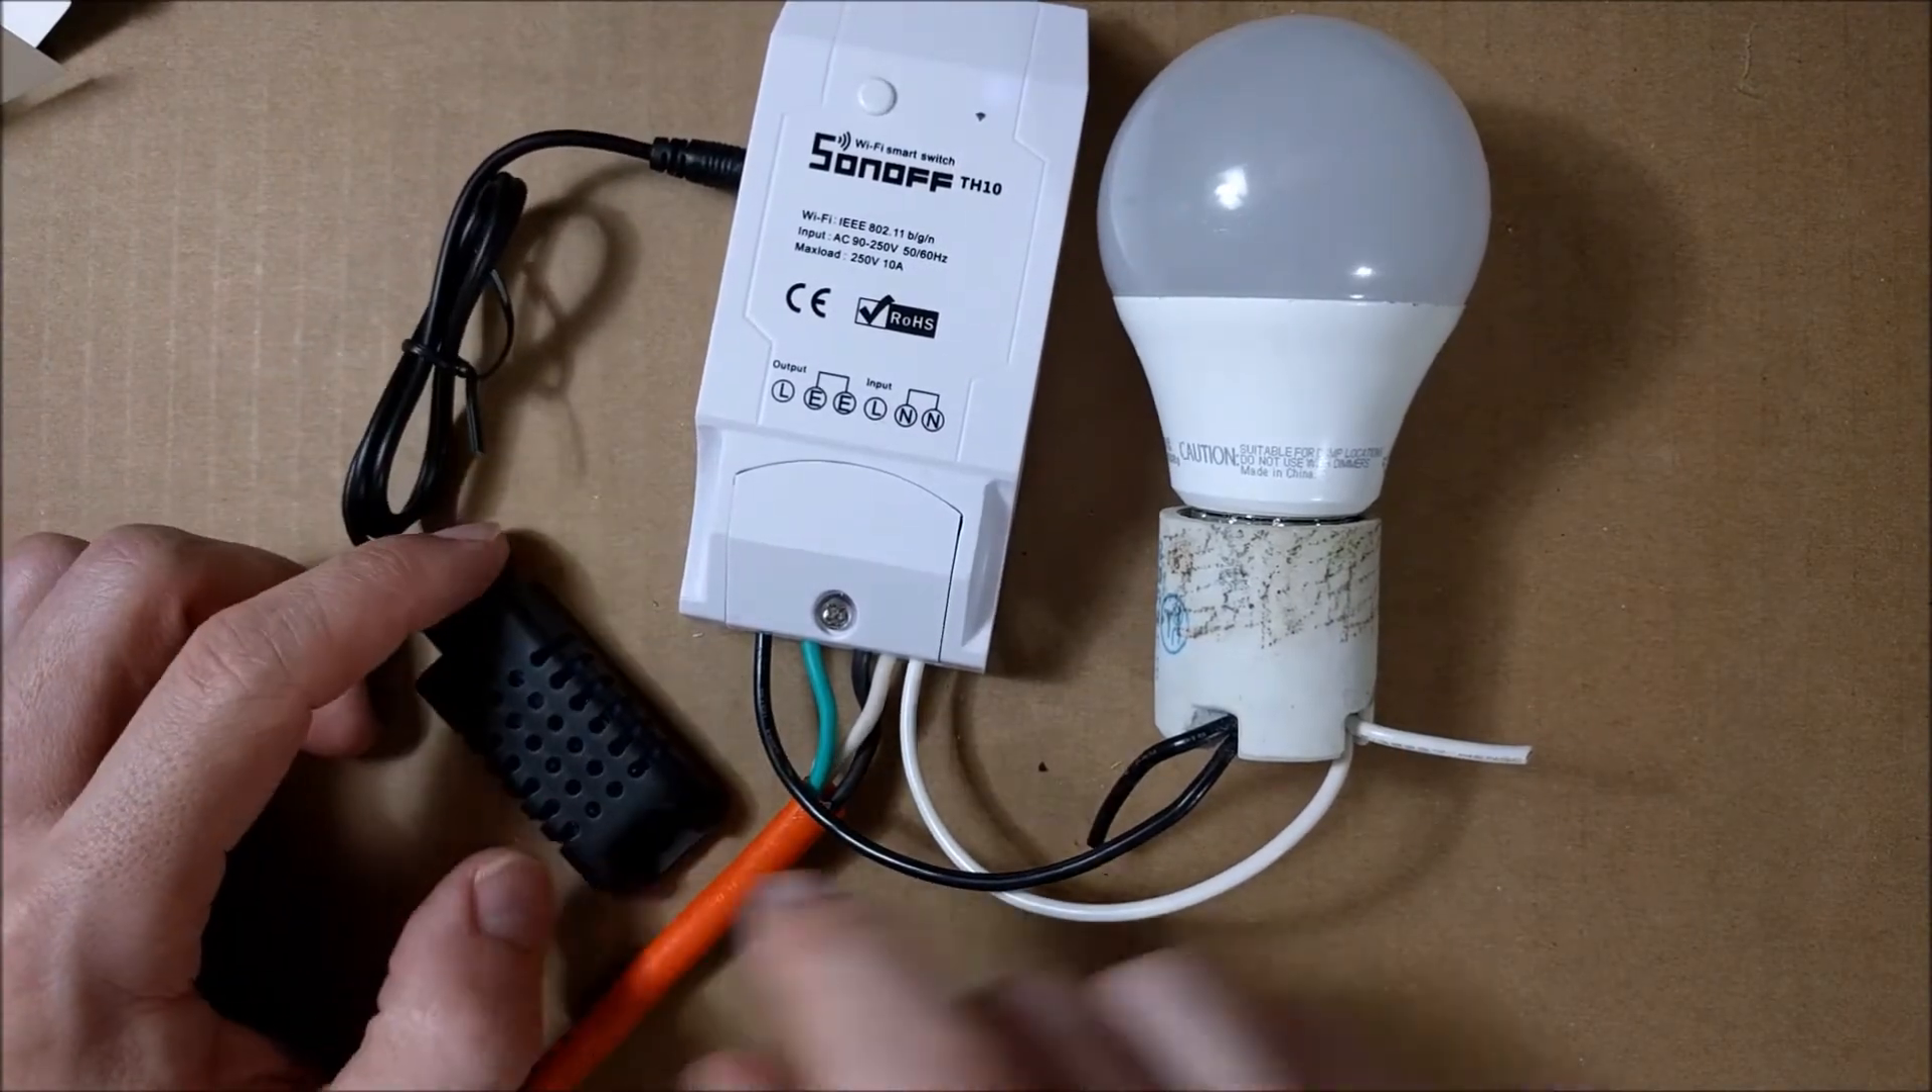Okay, so now that's connected. The humidity sensor is connected.